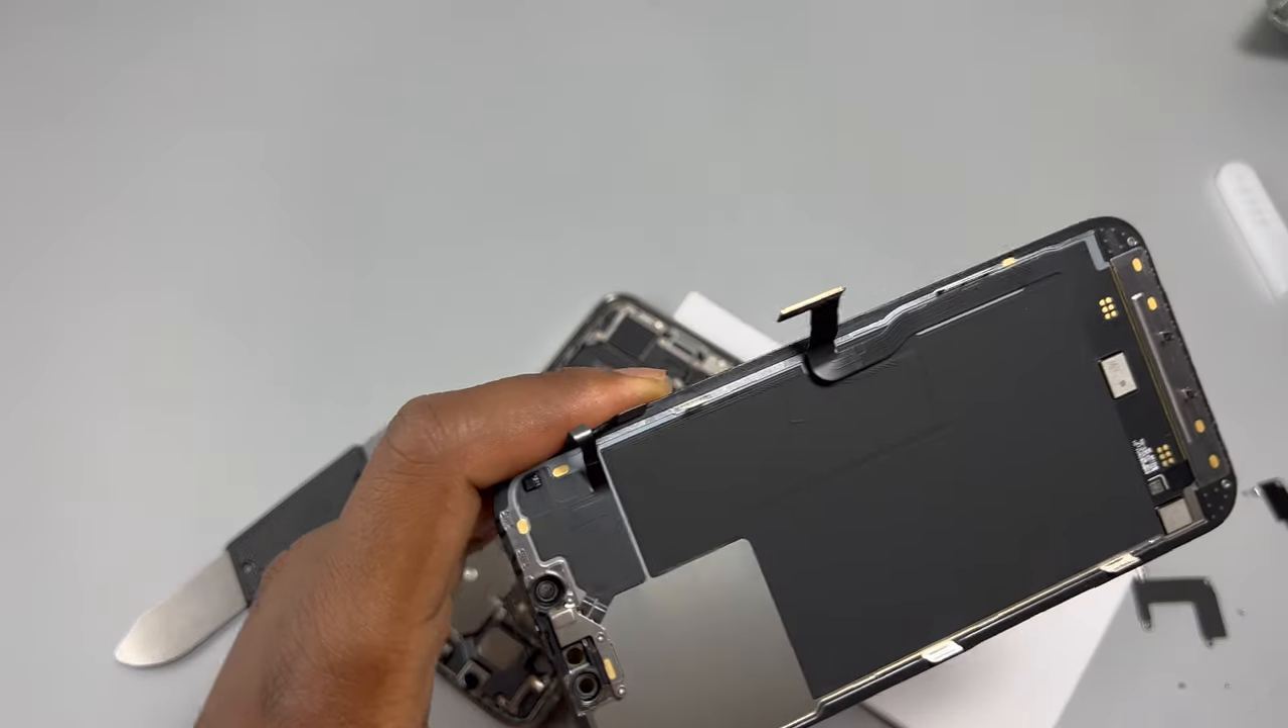The screen is completely out of the device.